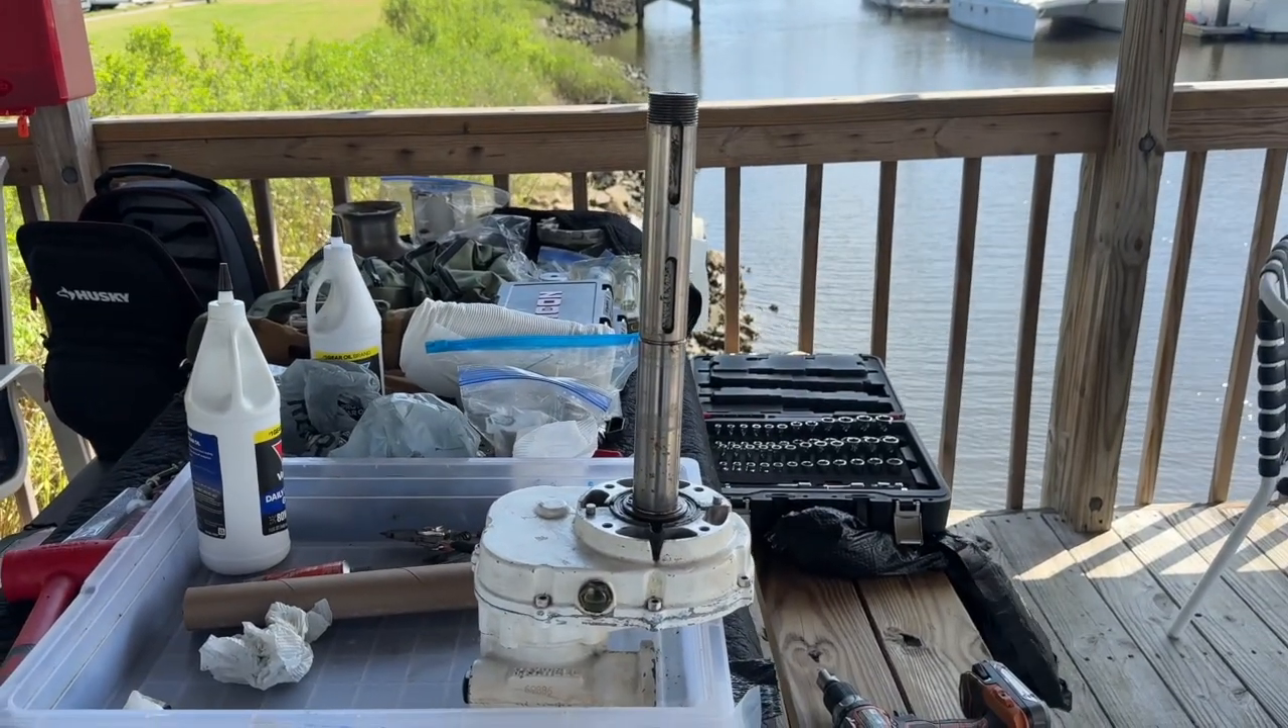Um, but obviously I've got the shaft in now and, uh, now I'm going to put the collar on that mounts and then it can actually be put in the boat.